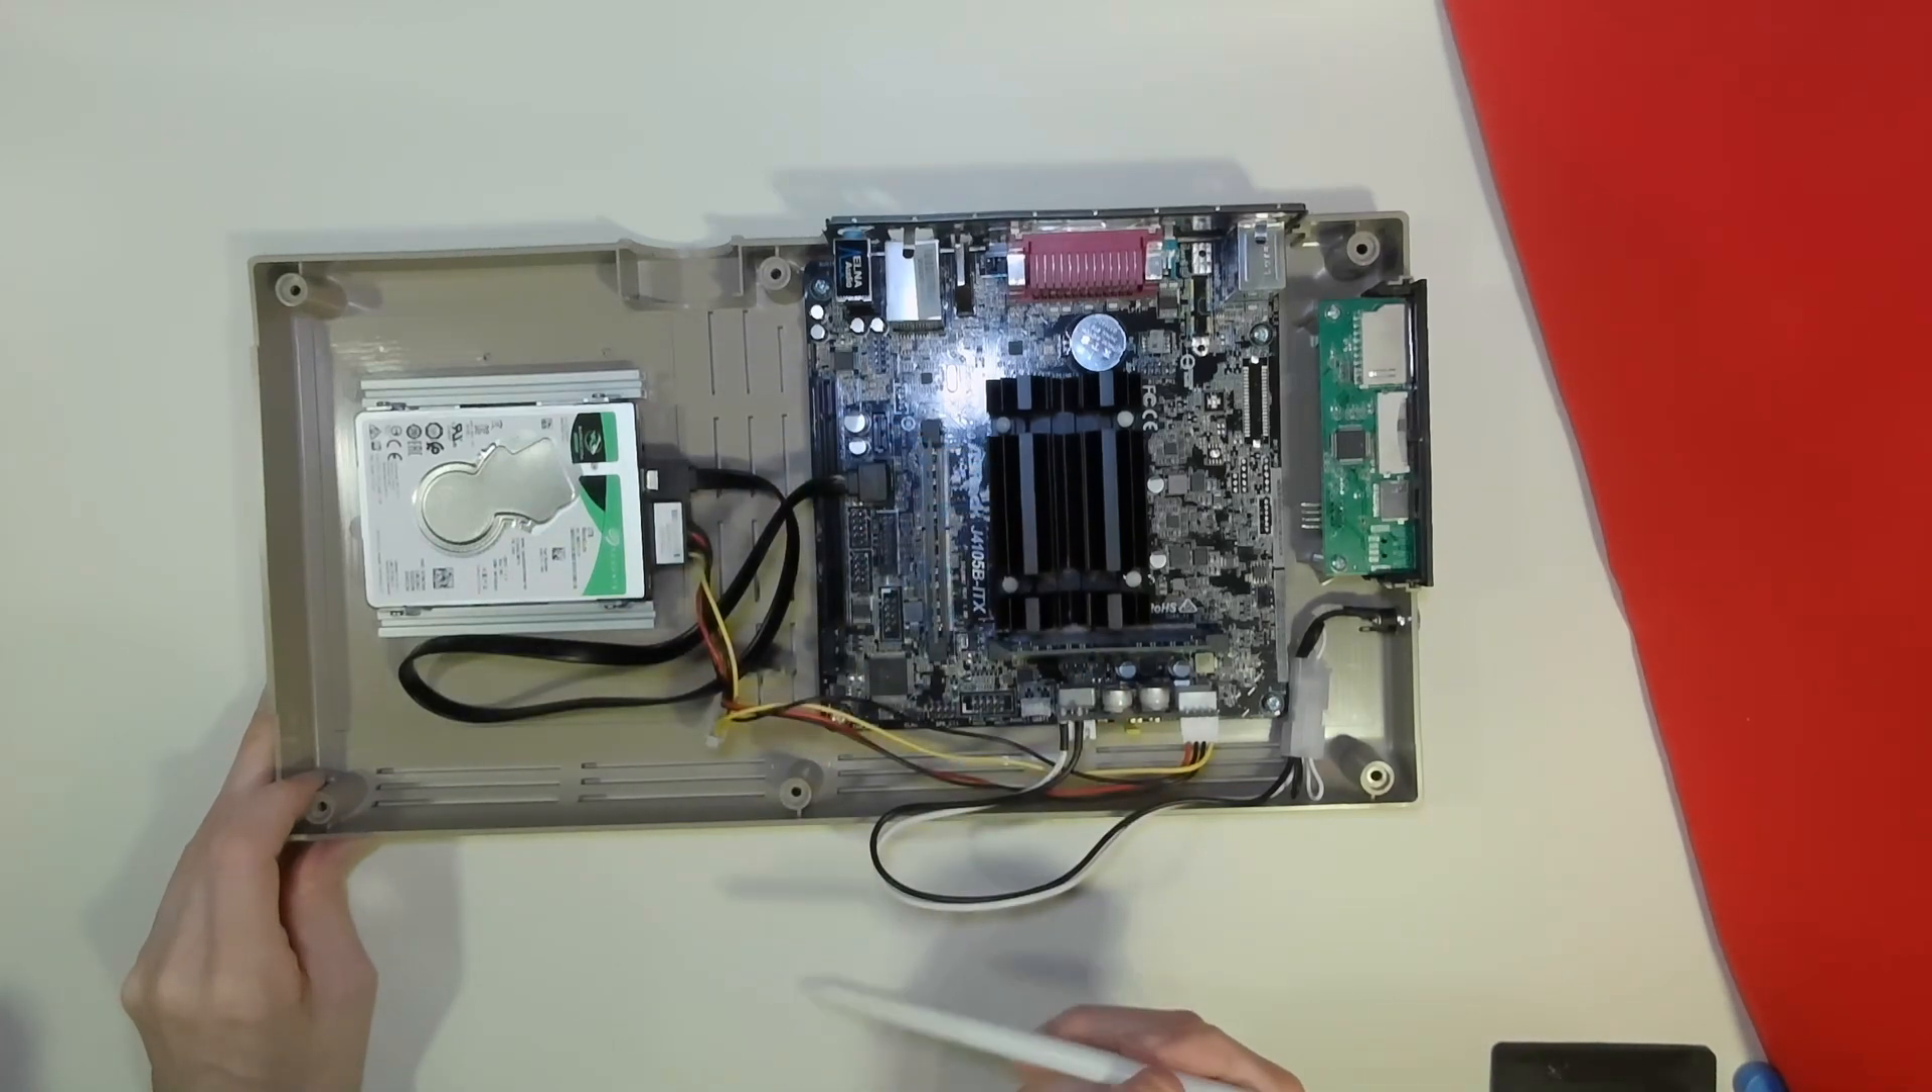I've used a couple of maker beam struts to actually mount a 2TB hard disk in this free space.